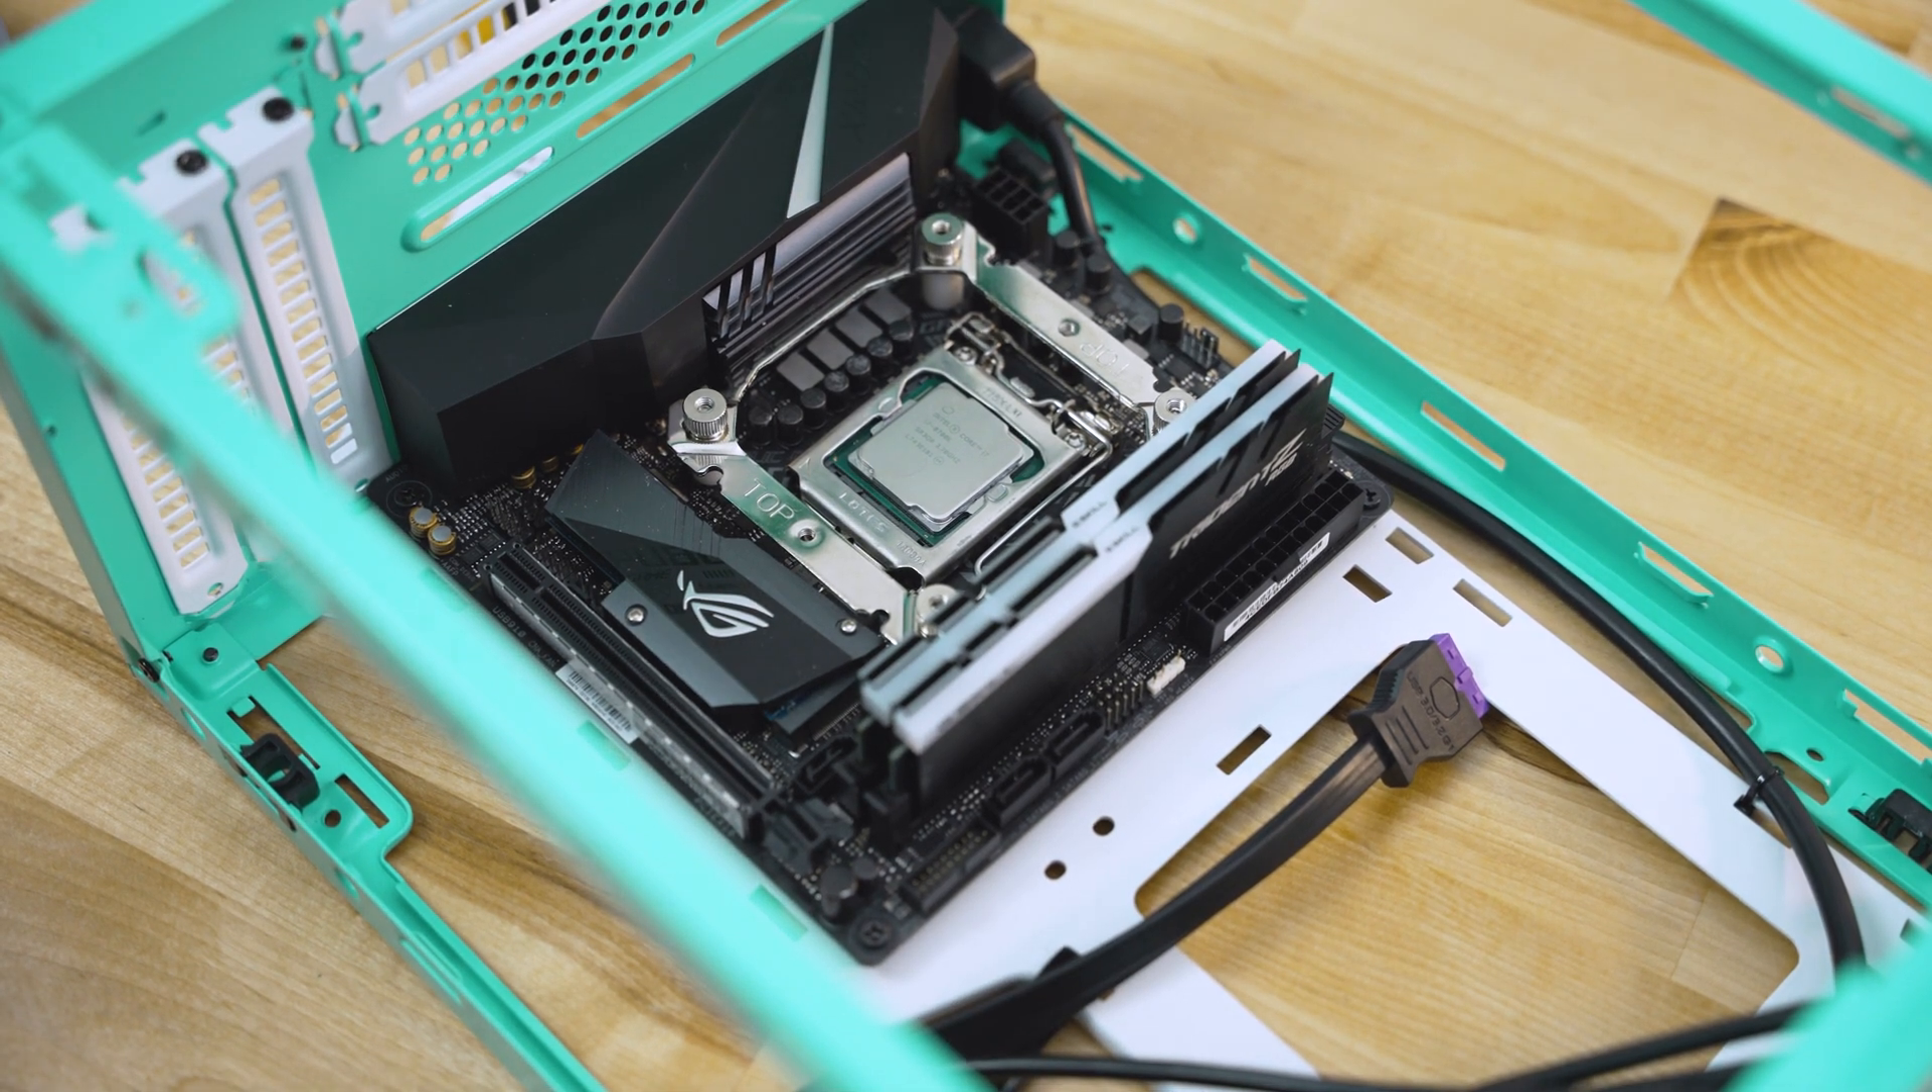All right, so I went ahead and got the motherboard installed here.